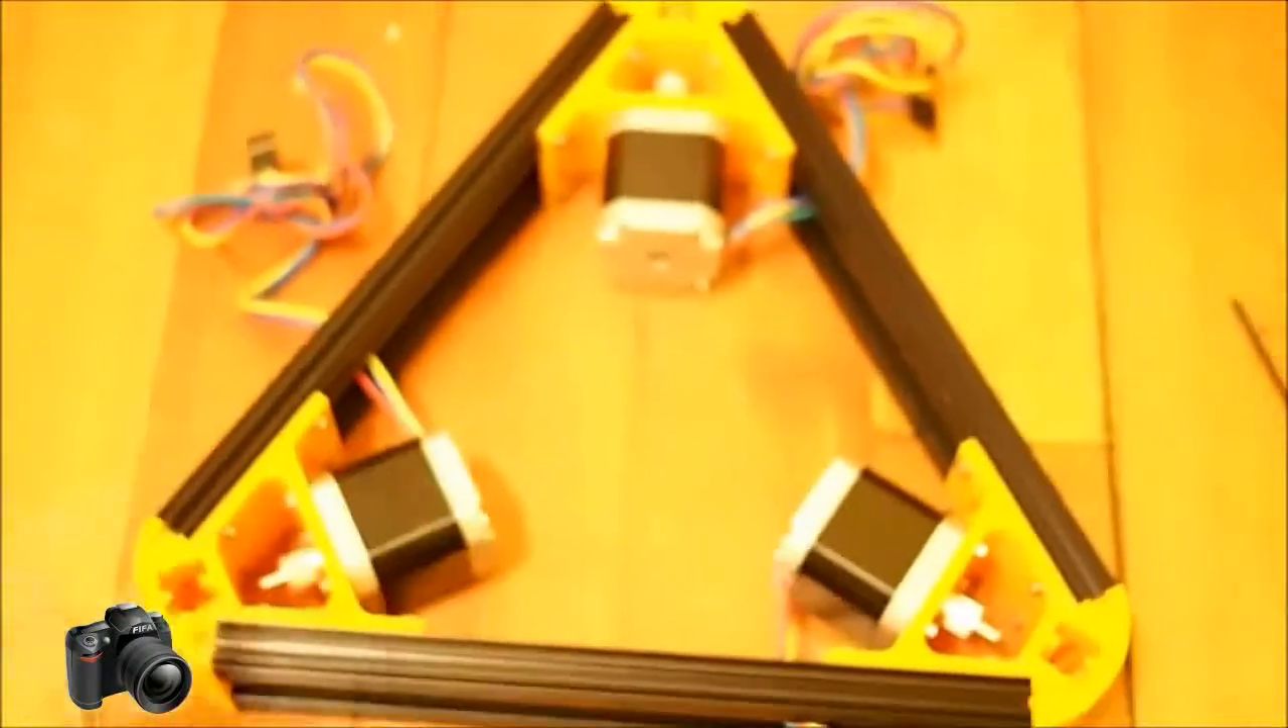You can see now that we have all three motors installed.